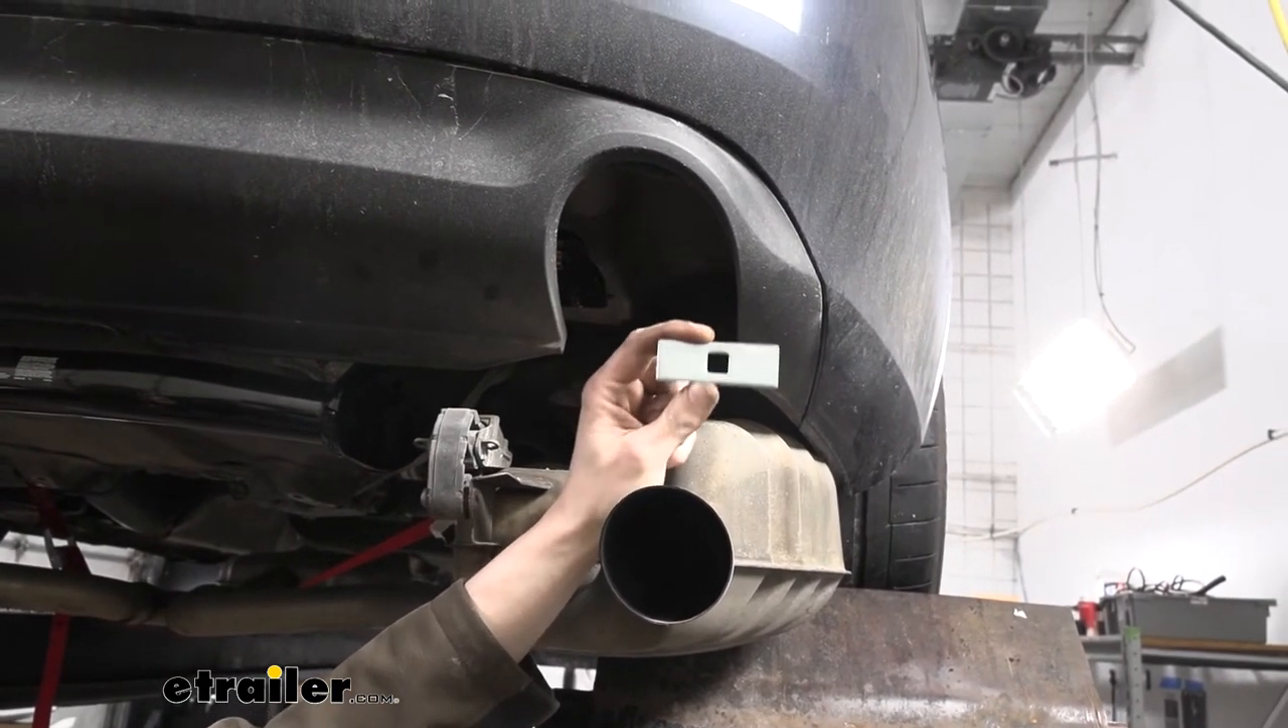There's a spacer this one here that we haven't used yet with the square hole in the center.